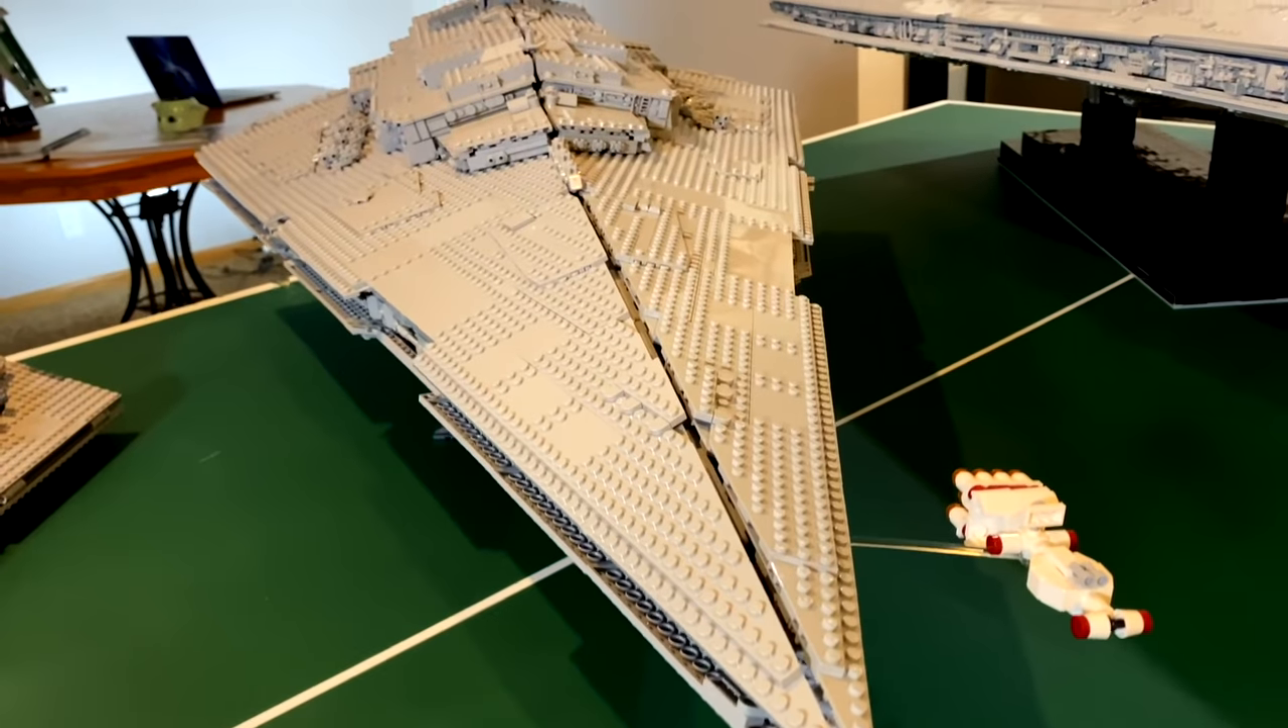There is a pretty significant gap going down the entire center of the star destroyer.